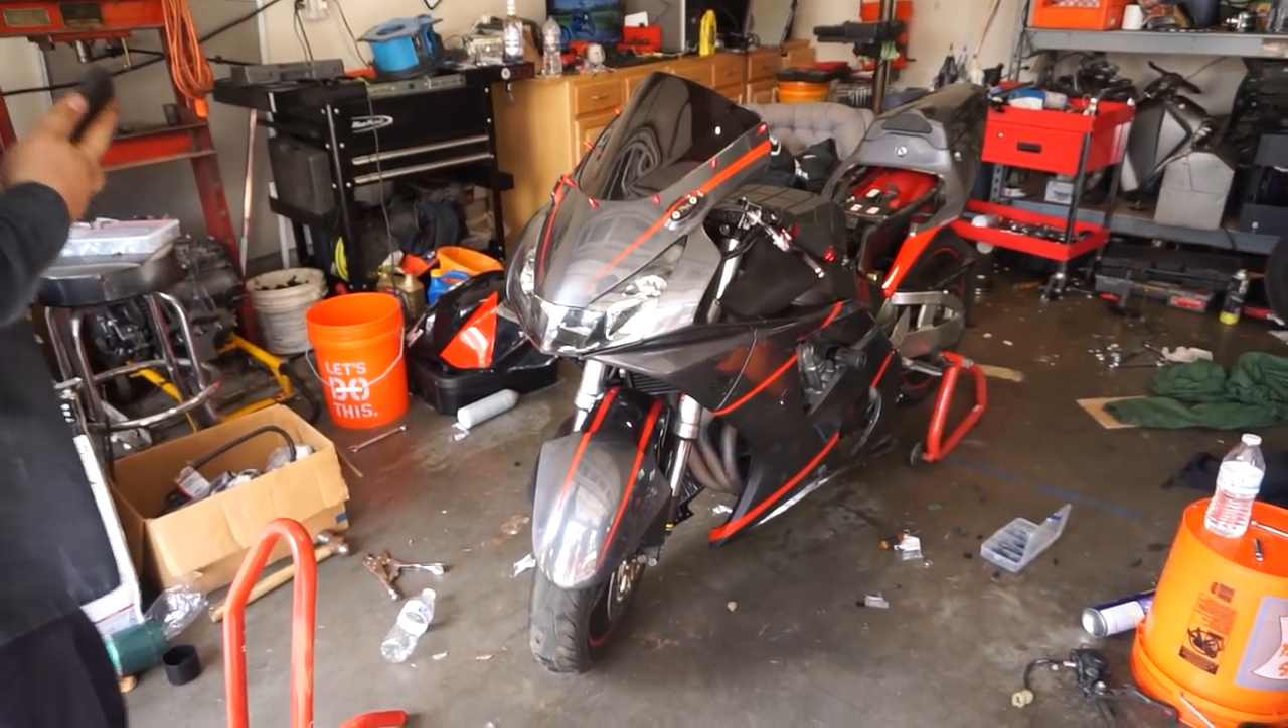So to give a bit of an update, we've got this side fairing on for the most part bolted on.